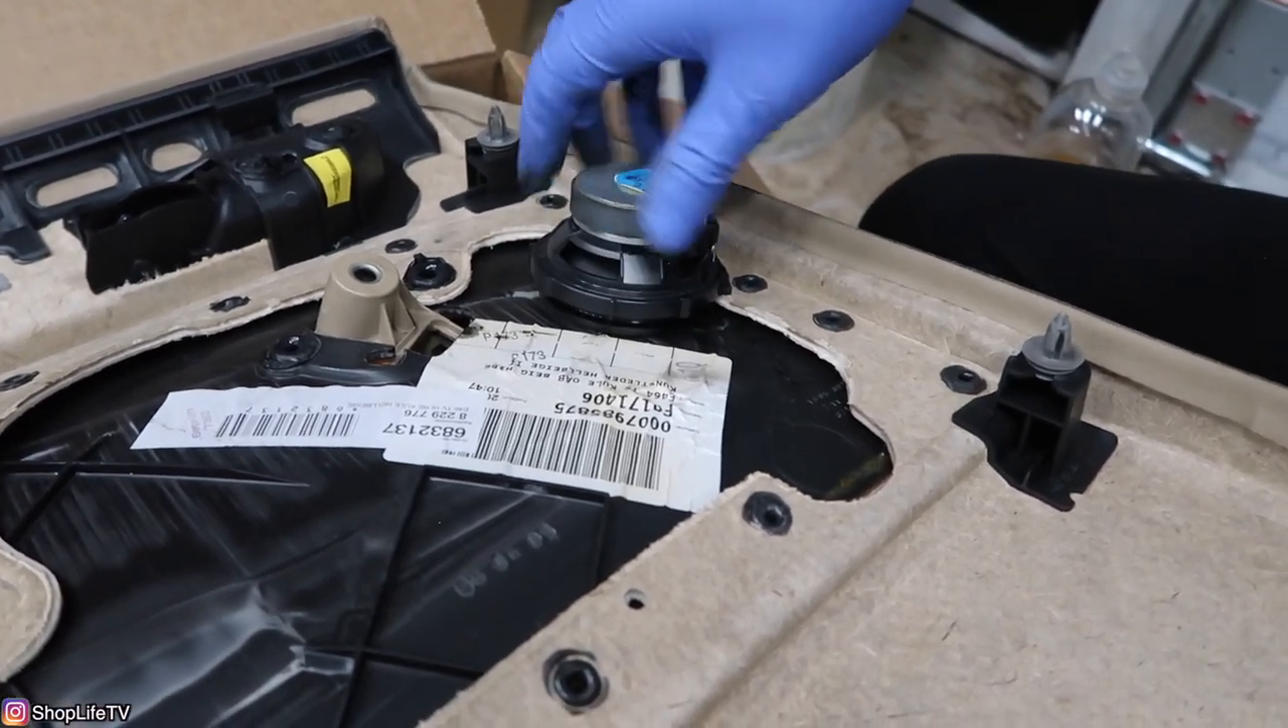With the door panel off of the car, we're going to remove this speaker.